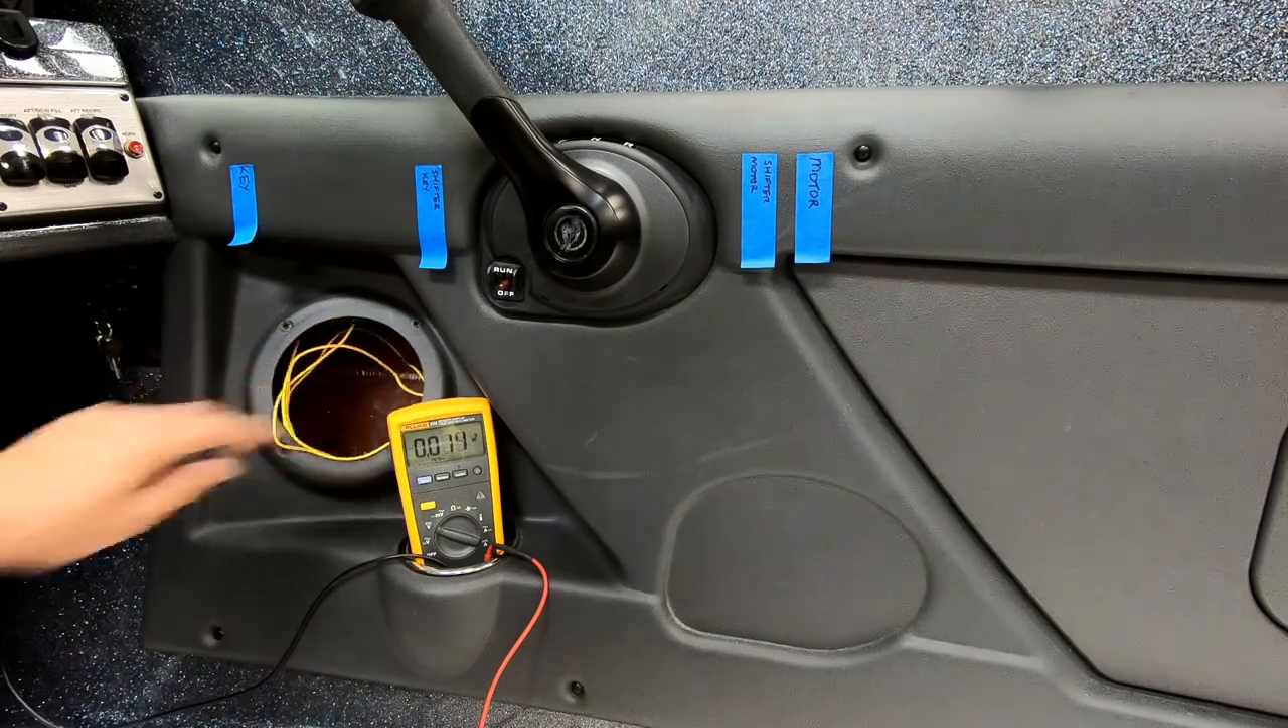So we were able to access these wires on this particular boat by taking the speaker out.